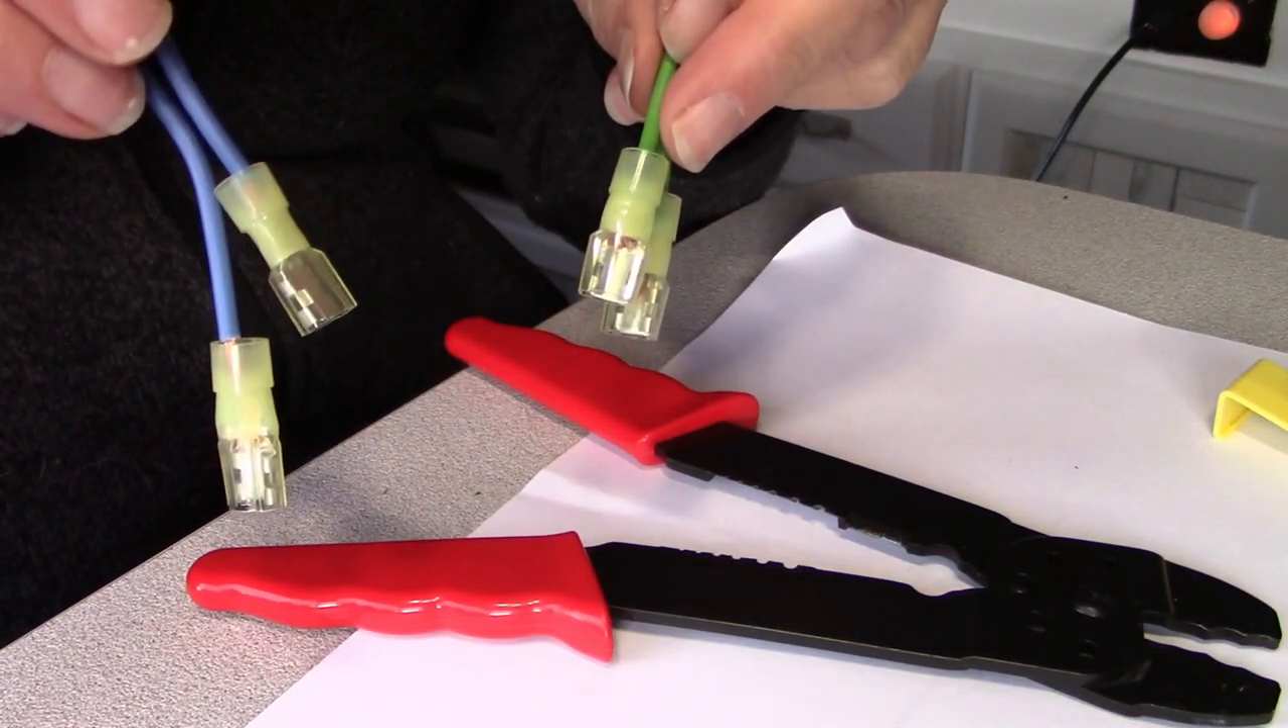So there are my four shovel connectors attached to the two negative and the two positive wires.